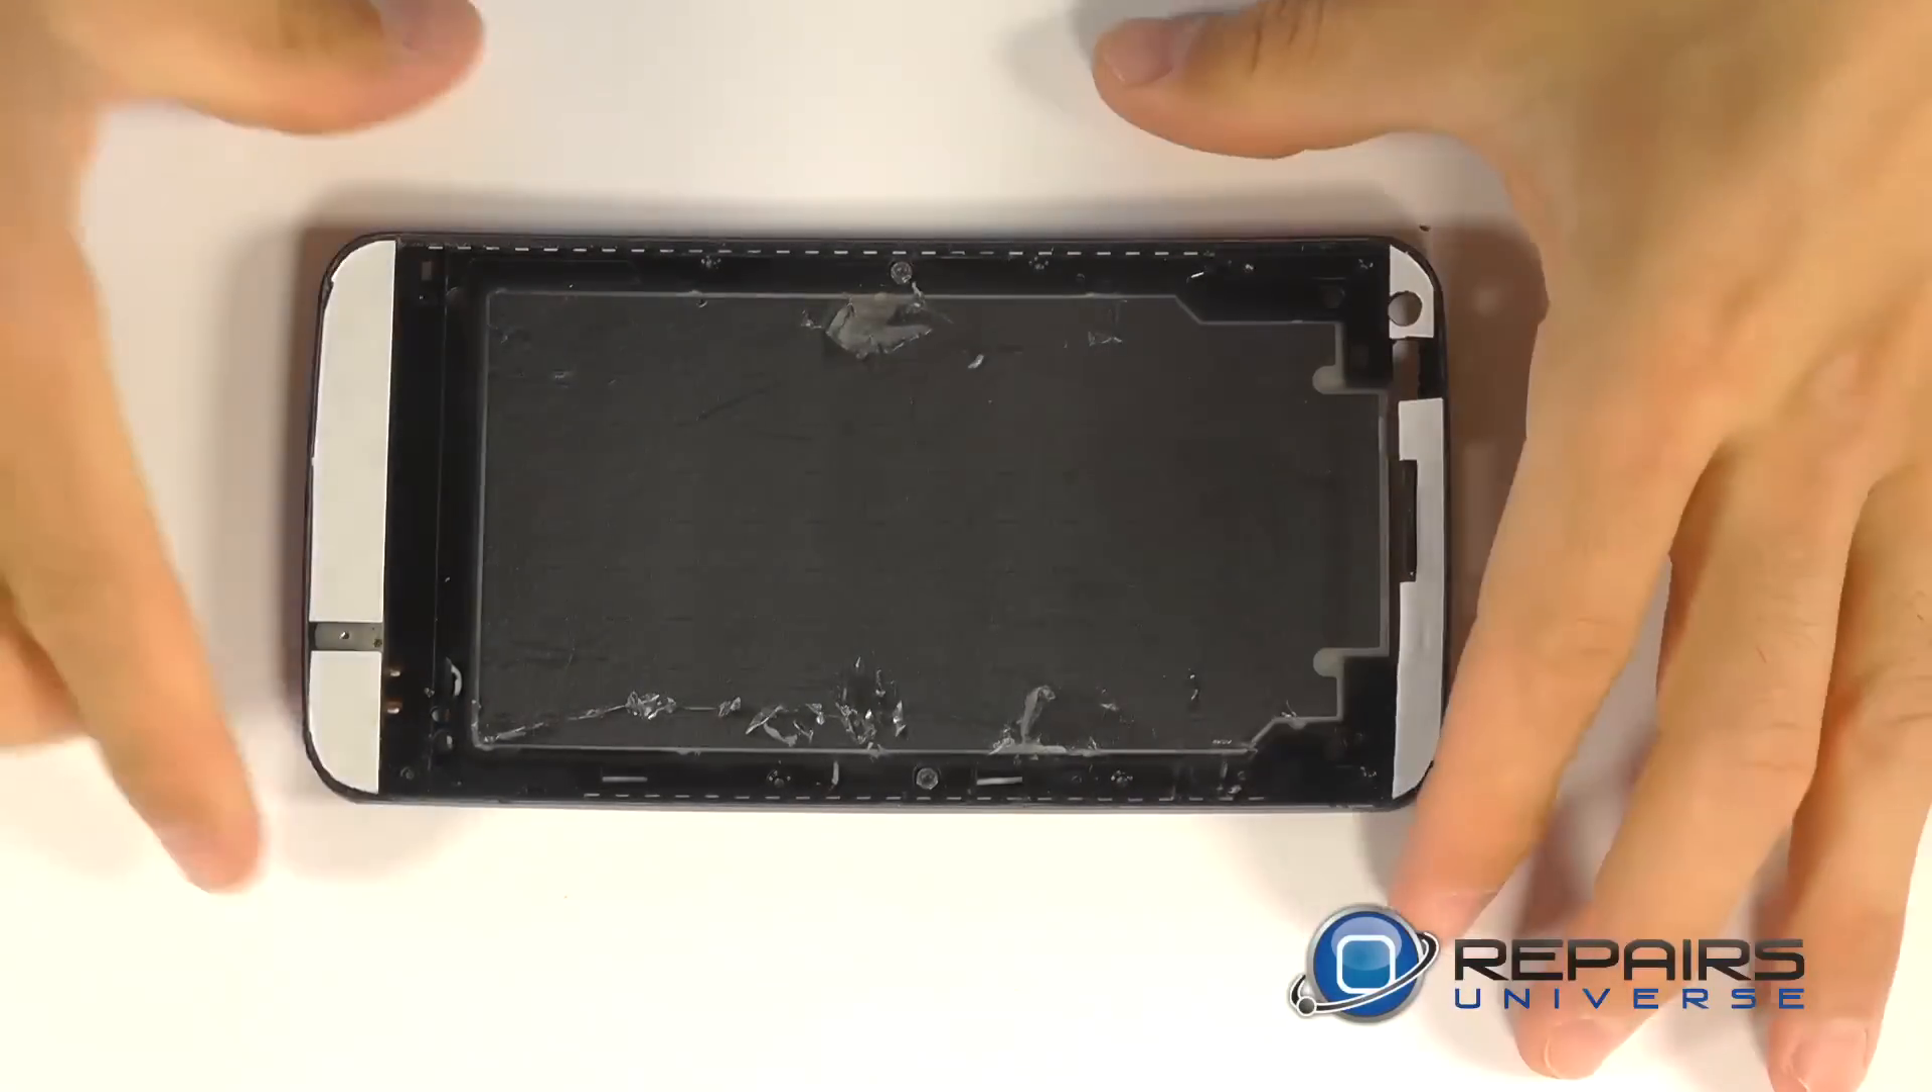Here's our framework with our adhesive strips already installed.